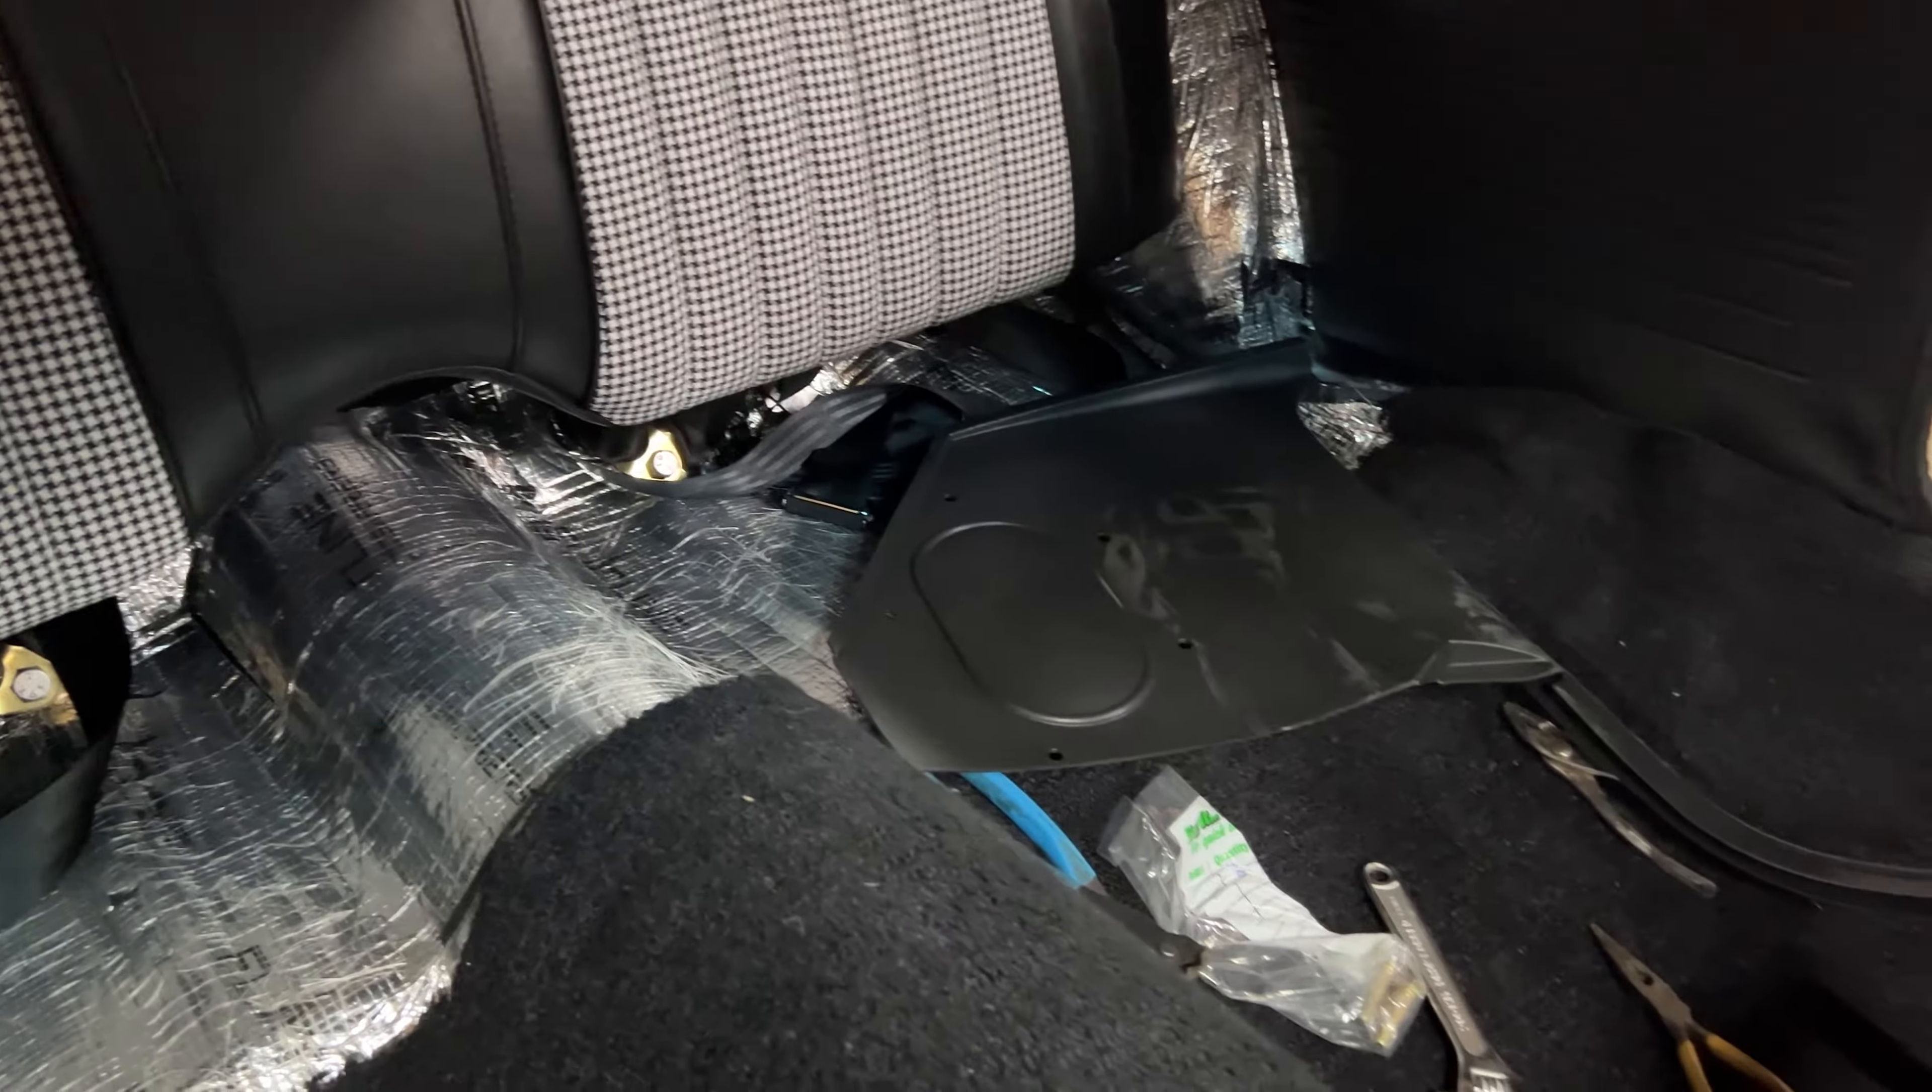There's a kick panel laying over there on the floor. So you can see that we still need to put in the kick panels.